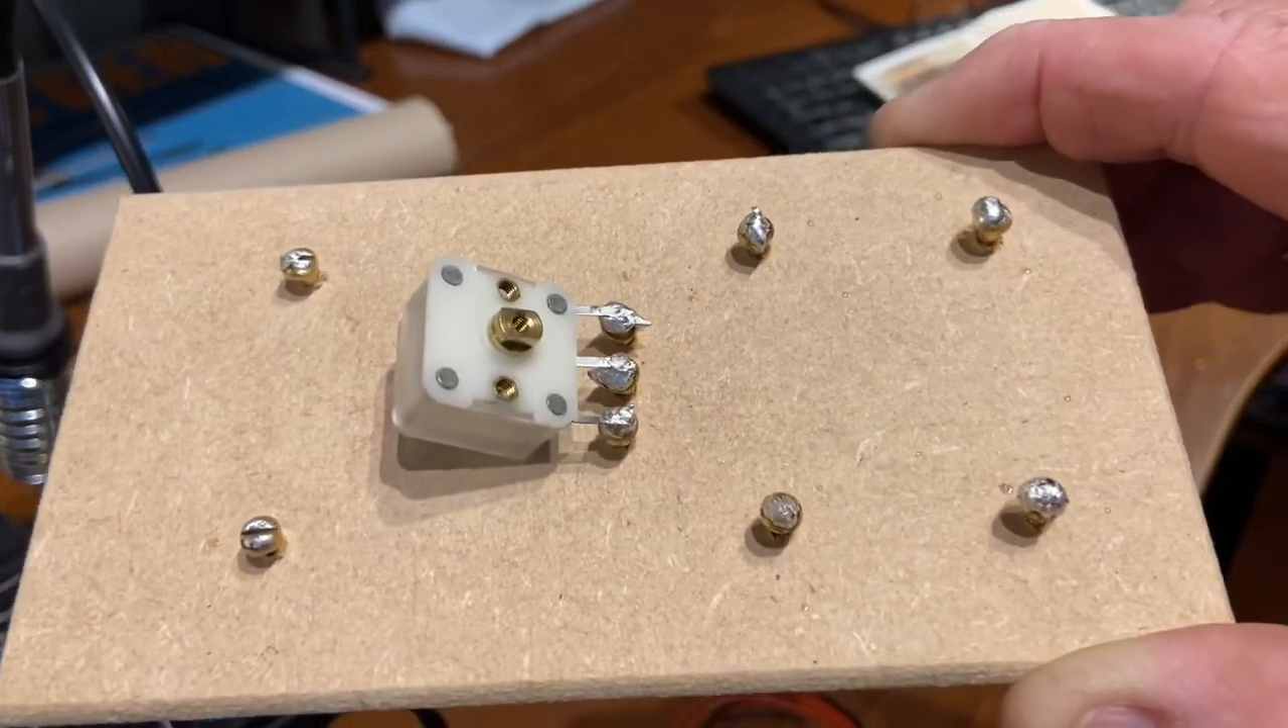I've soldered the capacitor the variable capacitor to the three screws here.